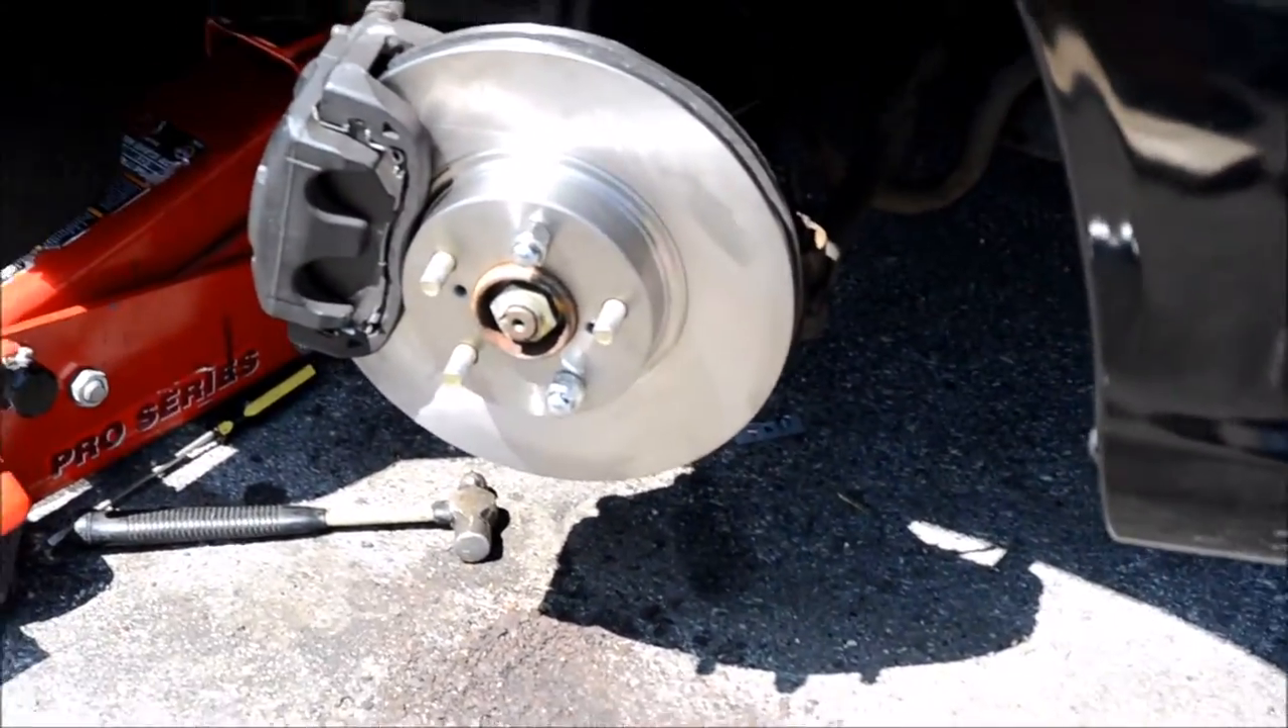Alright, we just got the front rotor on.